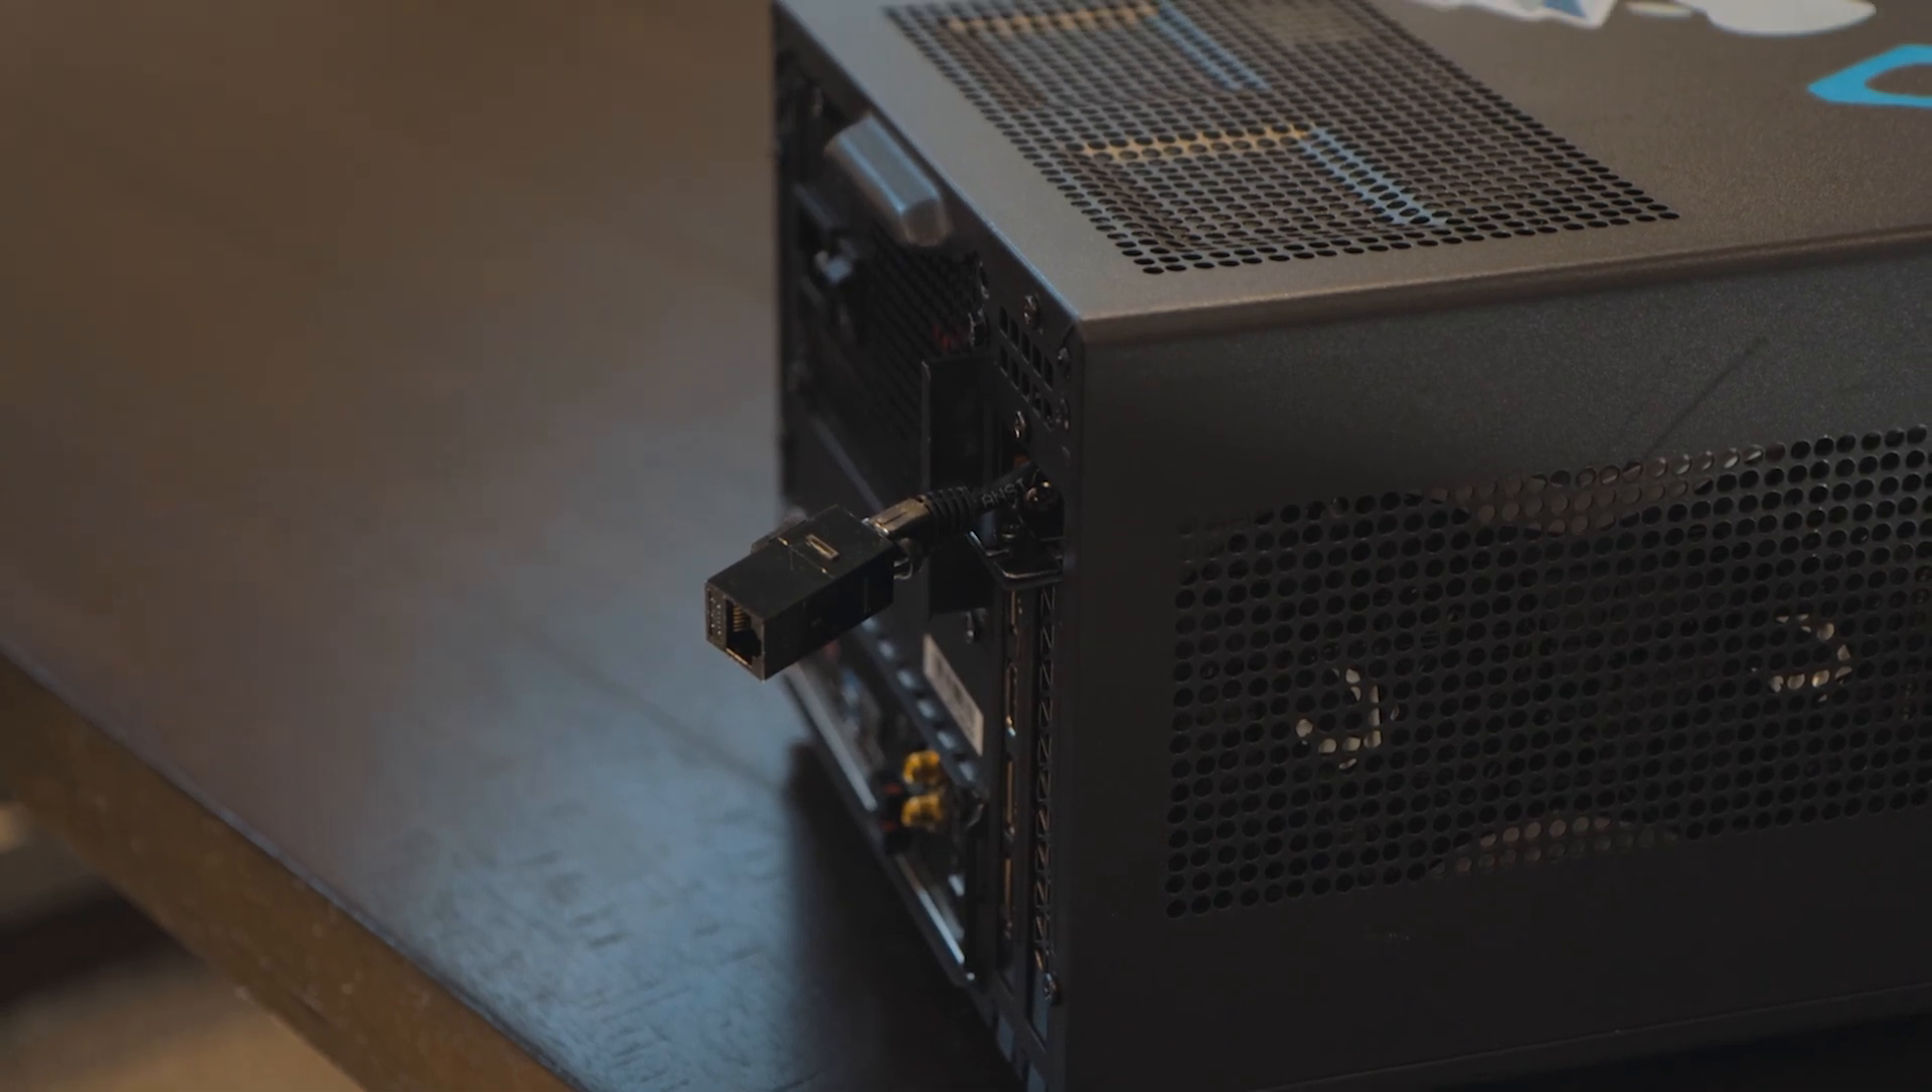I'm pretty happy with this result even though the network jack is just kind of sticking out the back of the computer.